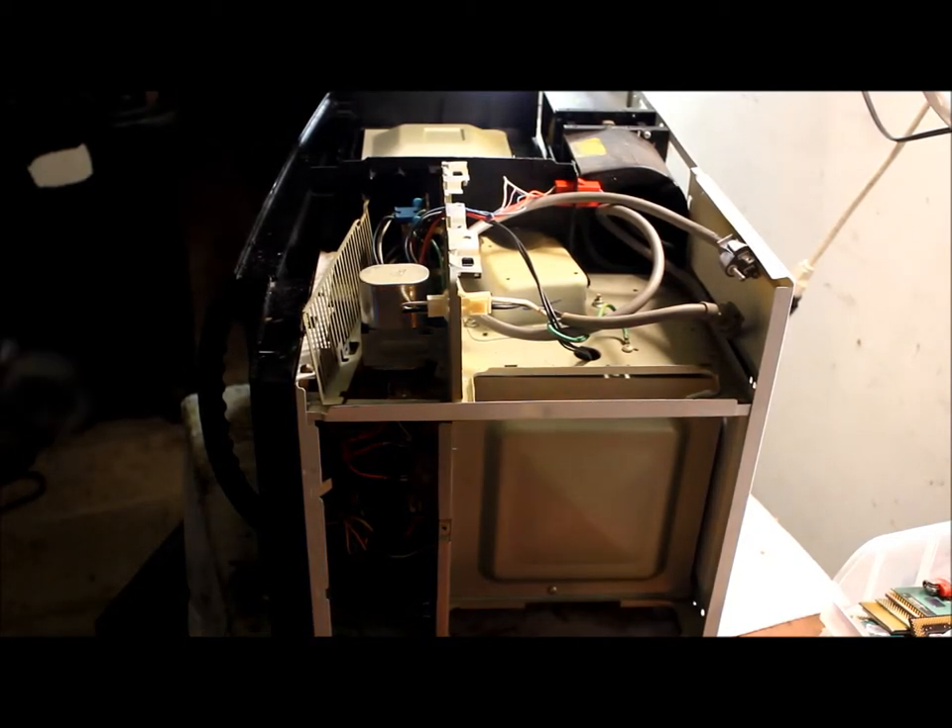All right so I went ahead and took off the cover here the cover came right off and I took it off.